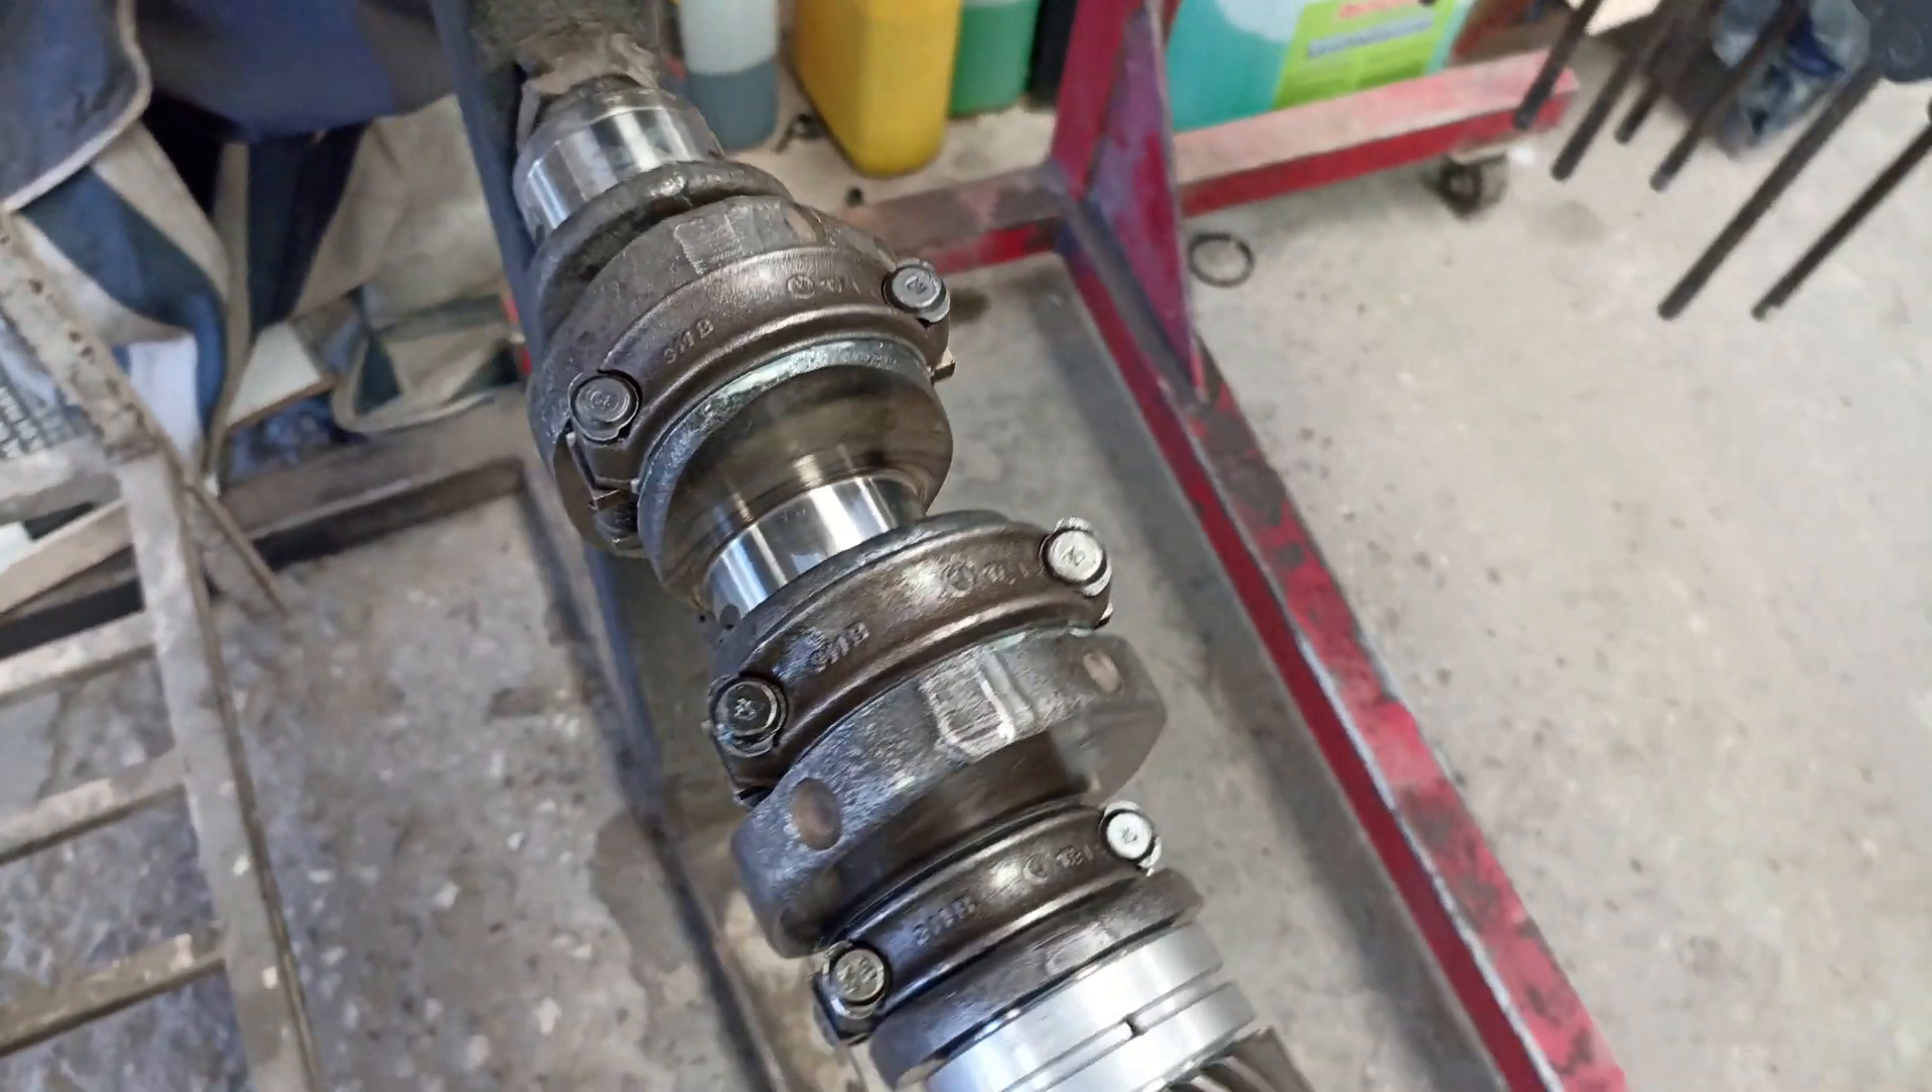Aquí está ya armado Lo que son las bielas Con sus metales Ya las terminamos De armar.